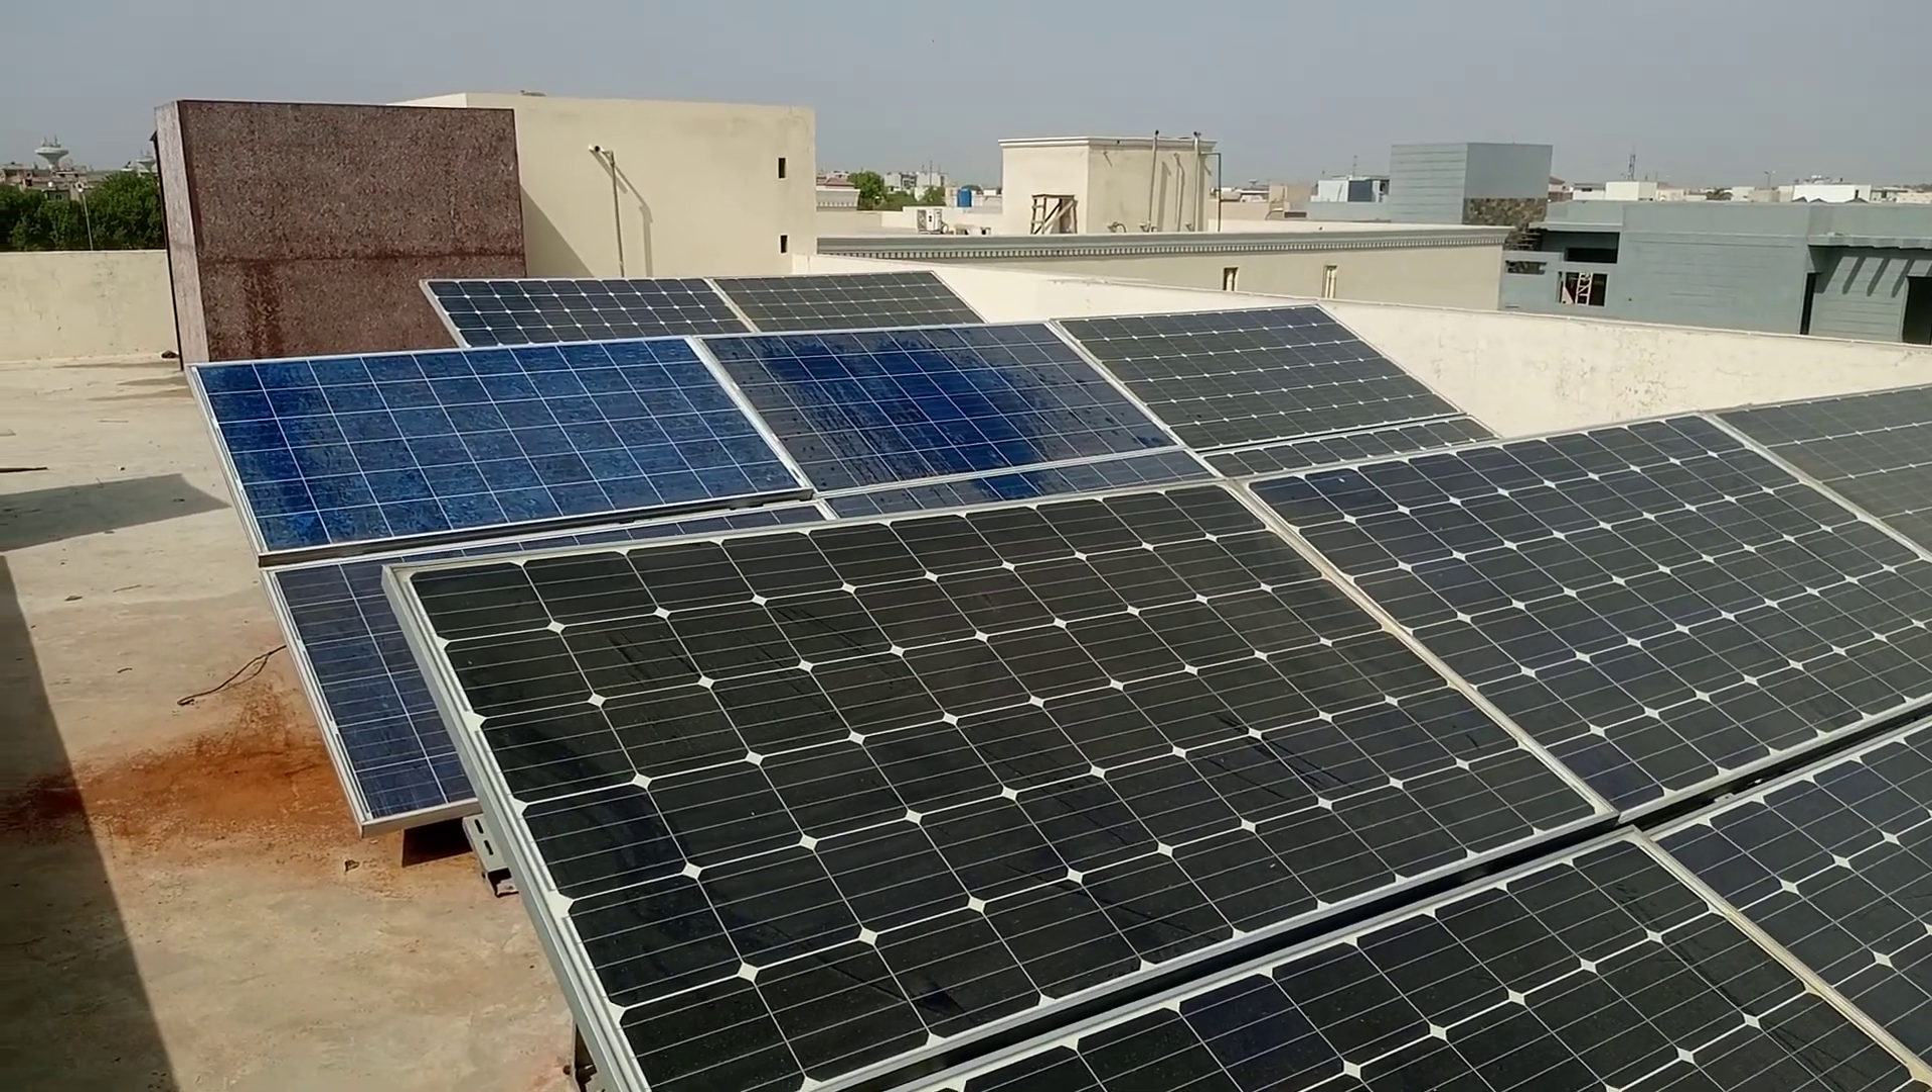تو ناظرین یہ پلٹیں ہم لگی ہوئی ہیں انشاءاللہ ہم نے لگائی ہیں بہت اچھے طریقے سے۔